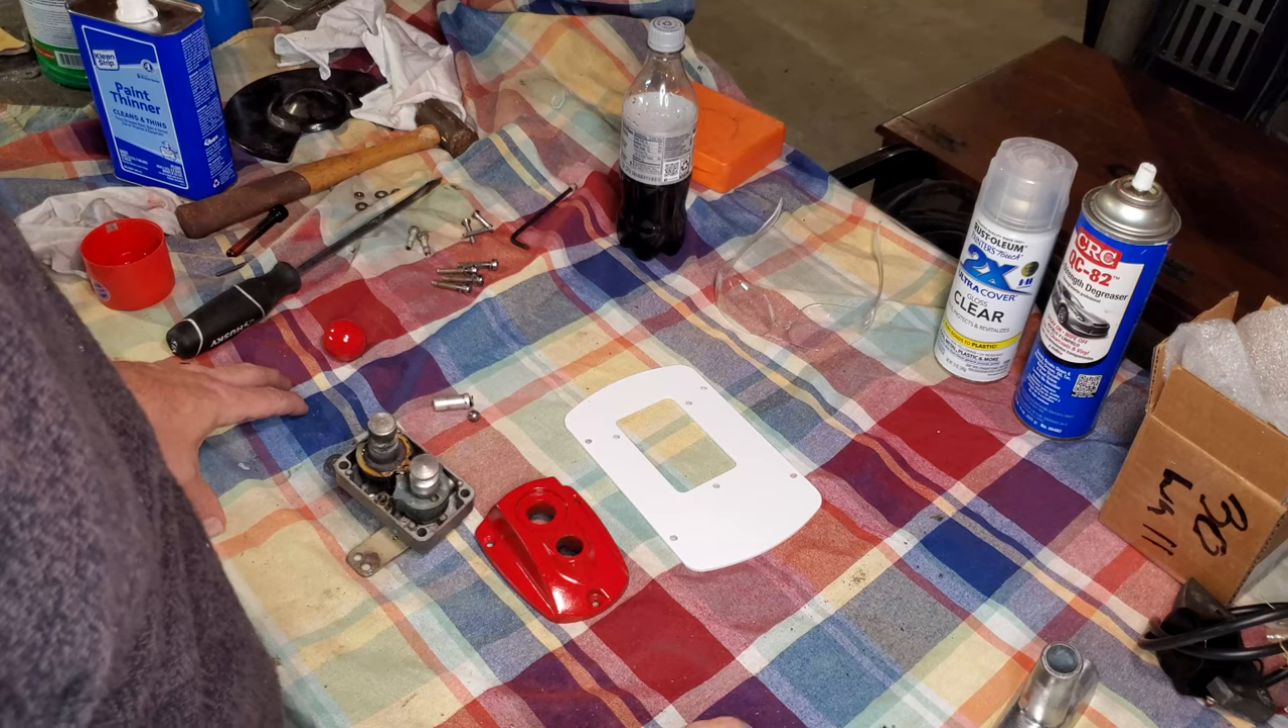So right off the bat, you see that we already have this unit disassembled, it's in the process of being repainted and cleaned up and re-greased.